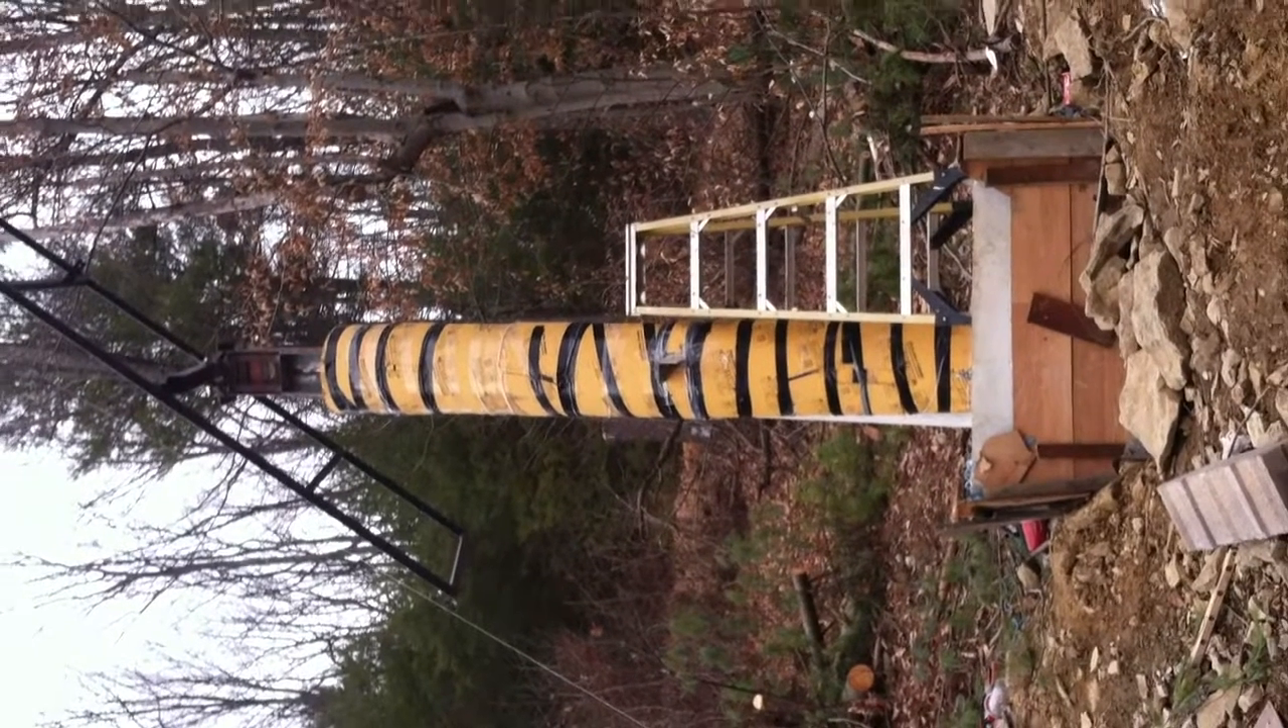All right, the sonotube is in place and braced.